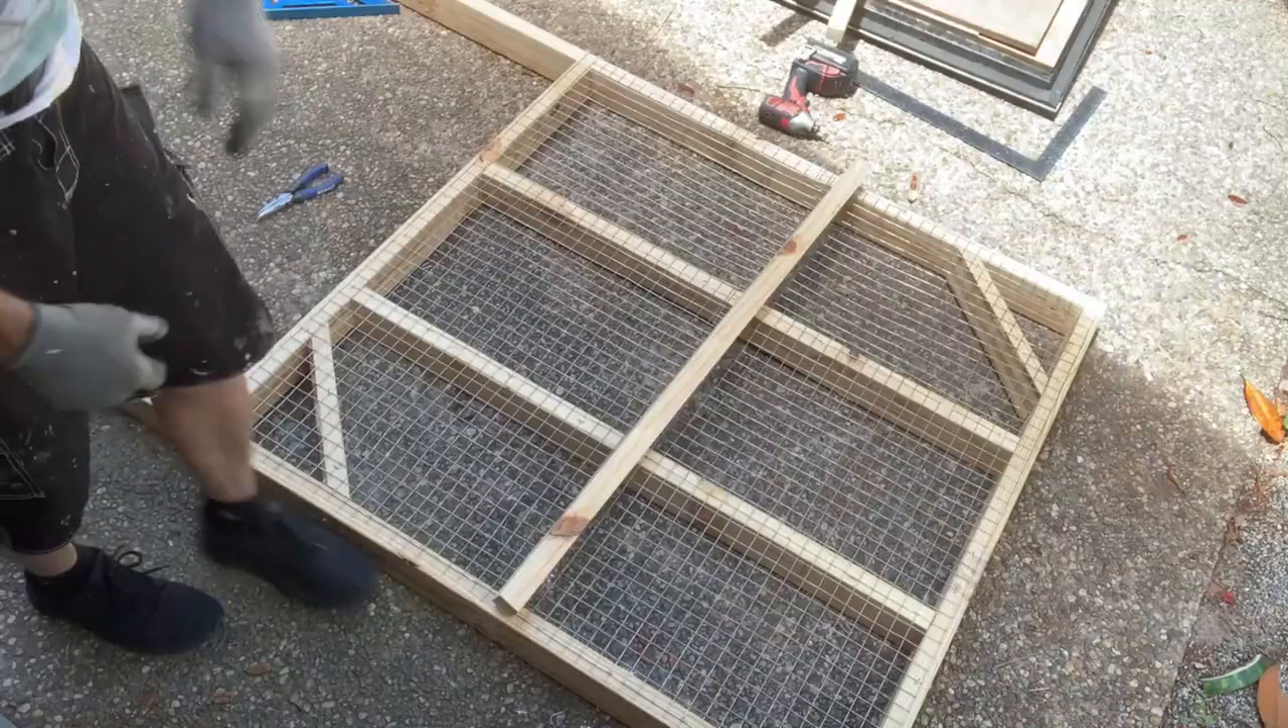Okay all the wire is on.